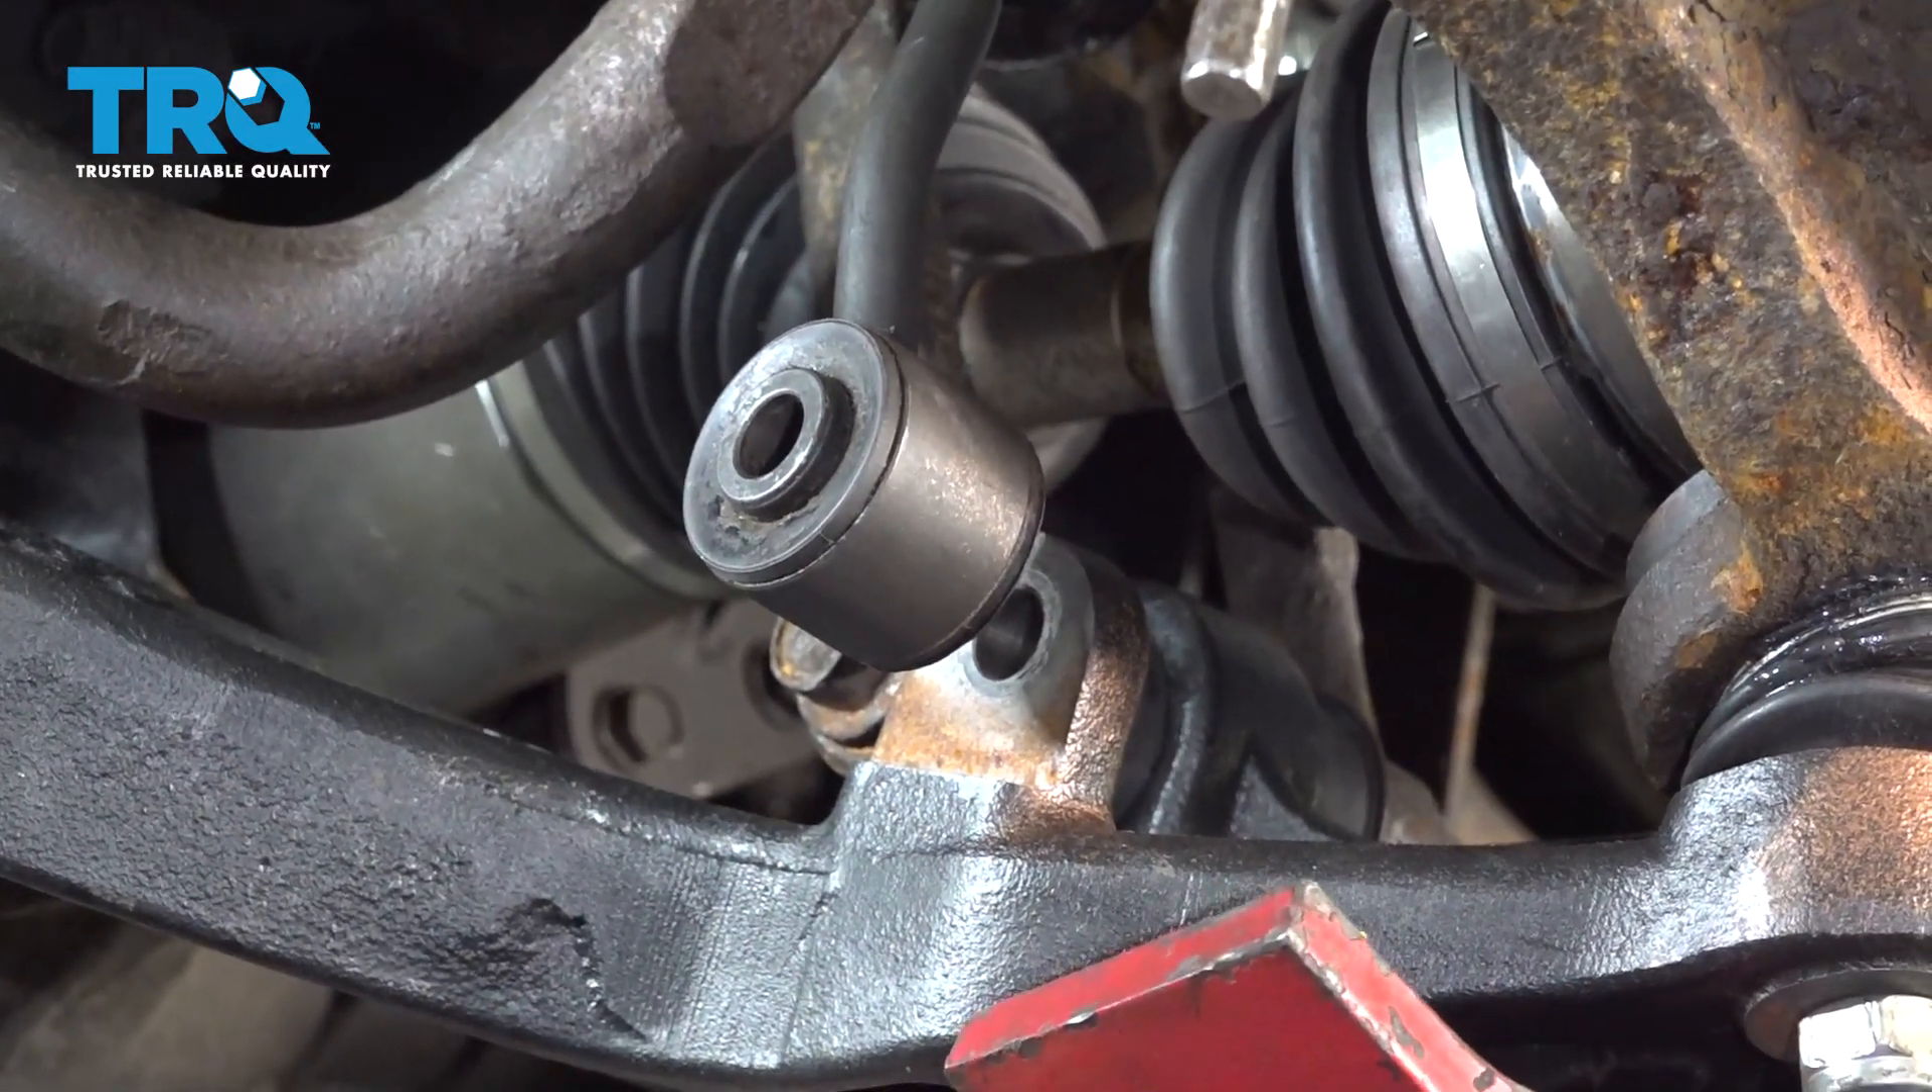The holes don't line up, so what we're going to do is use our jack to raise the control arm just a little bit to get these holes to line up.